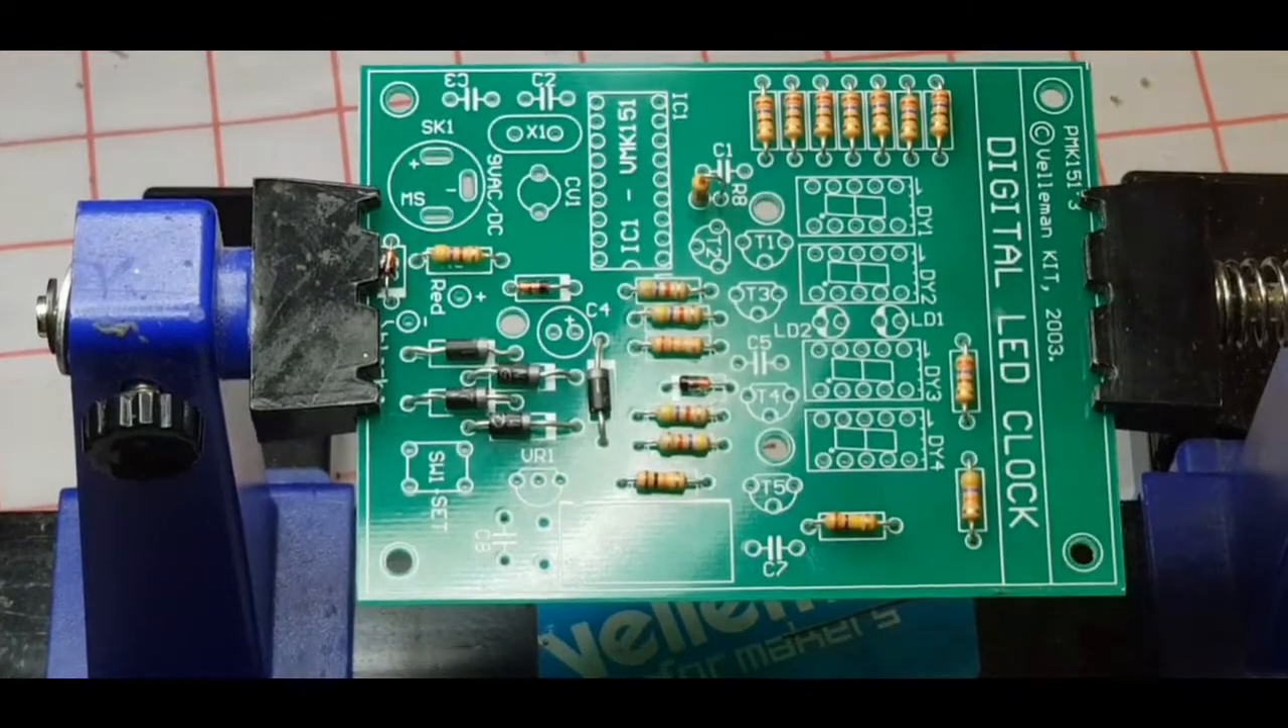Okay, so there's the board. All 18 resistors. All 8 diodes in.